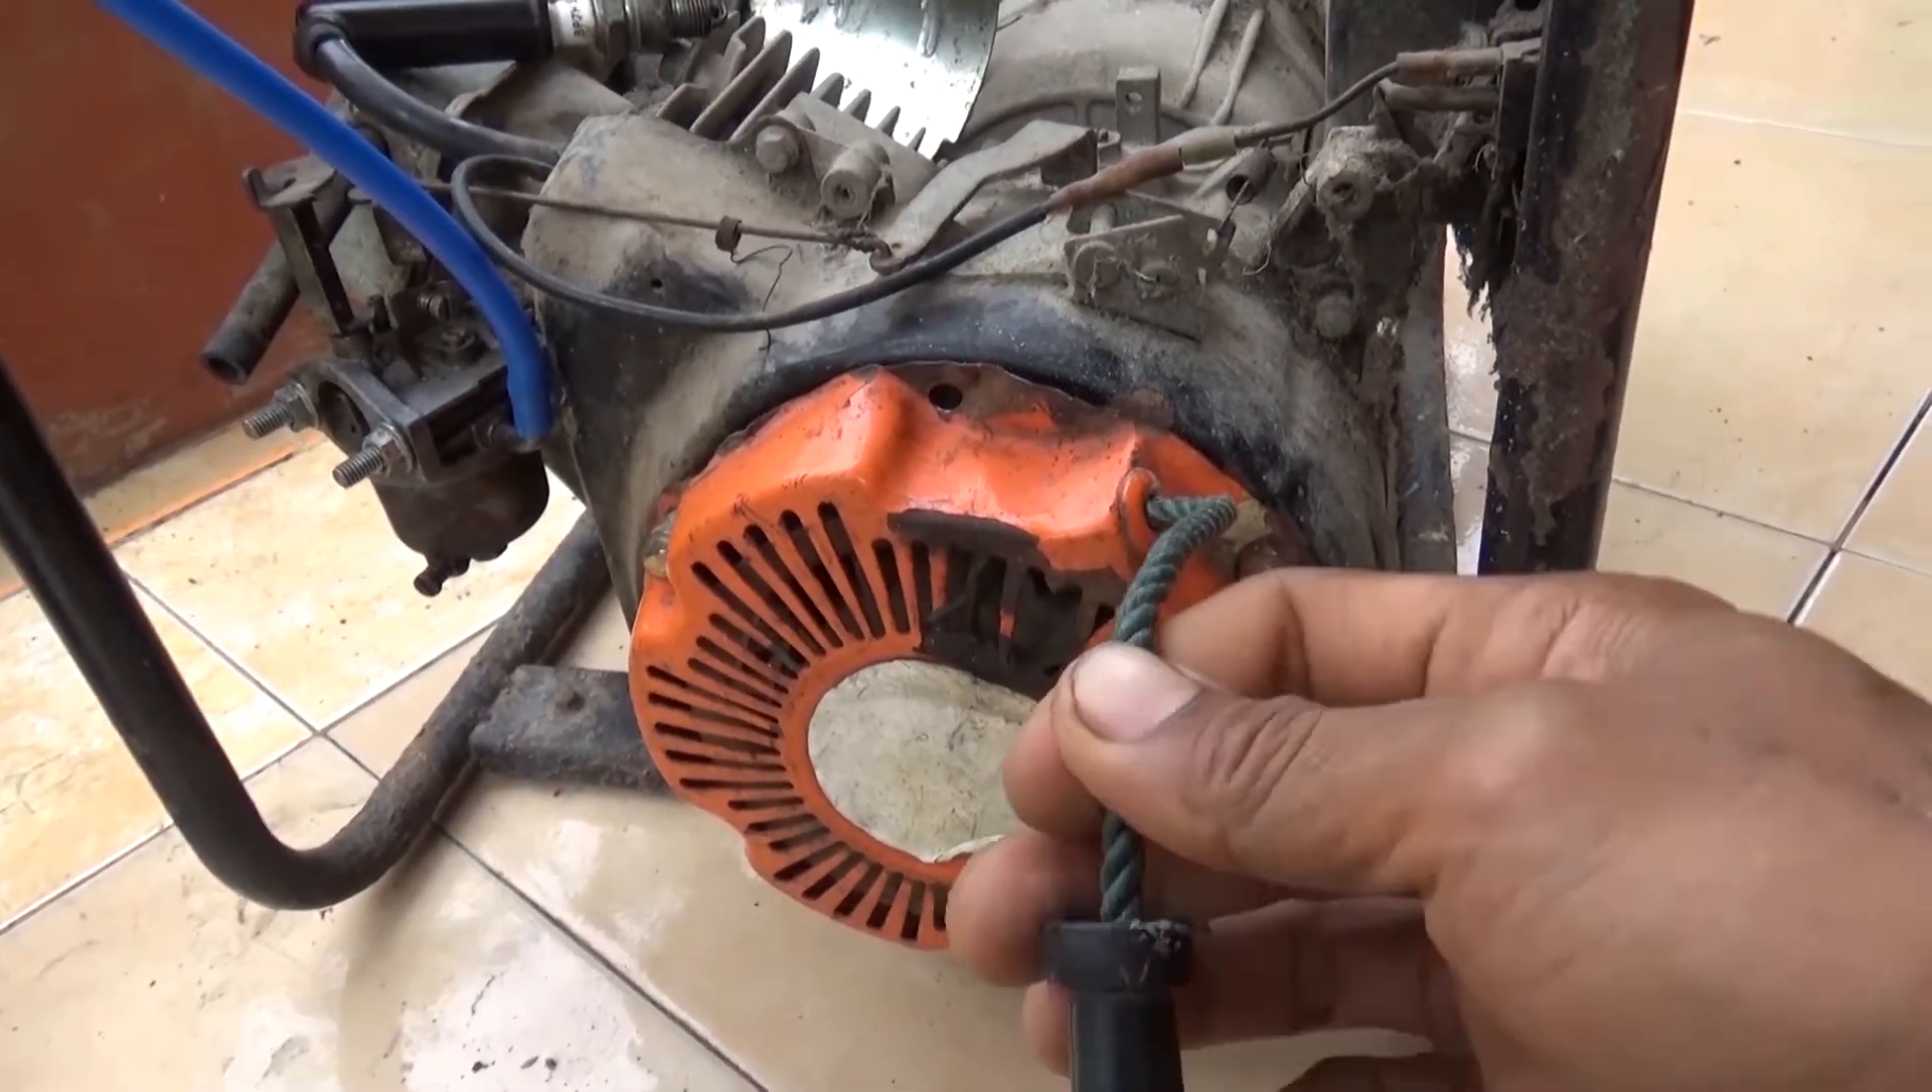Nah, disini sudah saya pasang engkol.